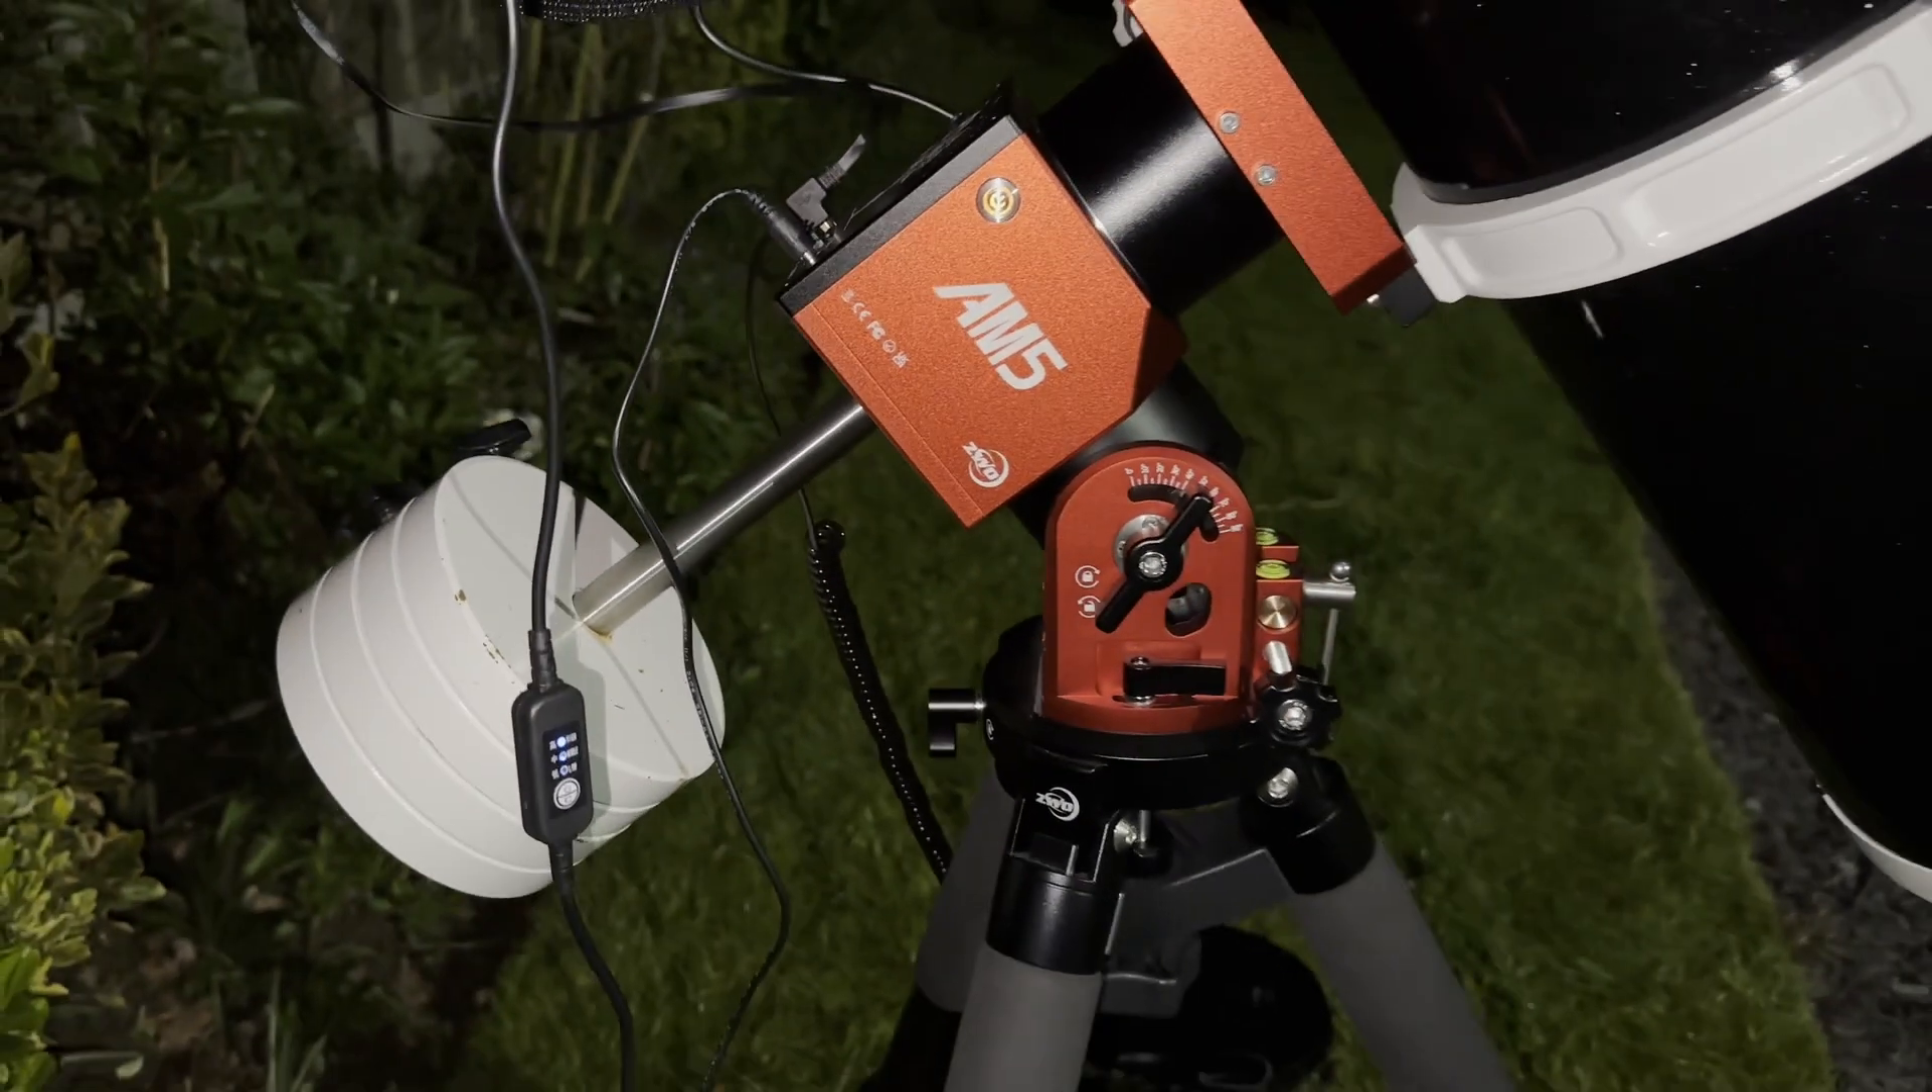I've reused the counterweights that I've got from my EQ5 Pro mount. They seem to be the right diameter that fits in that pole.